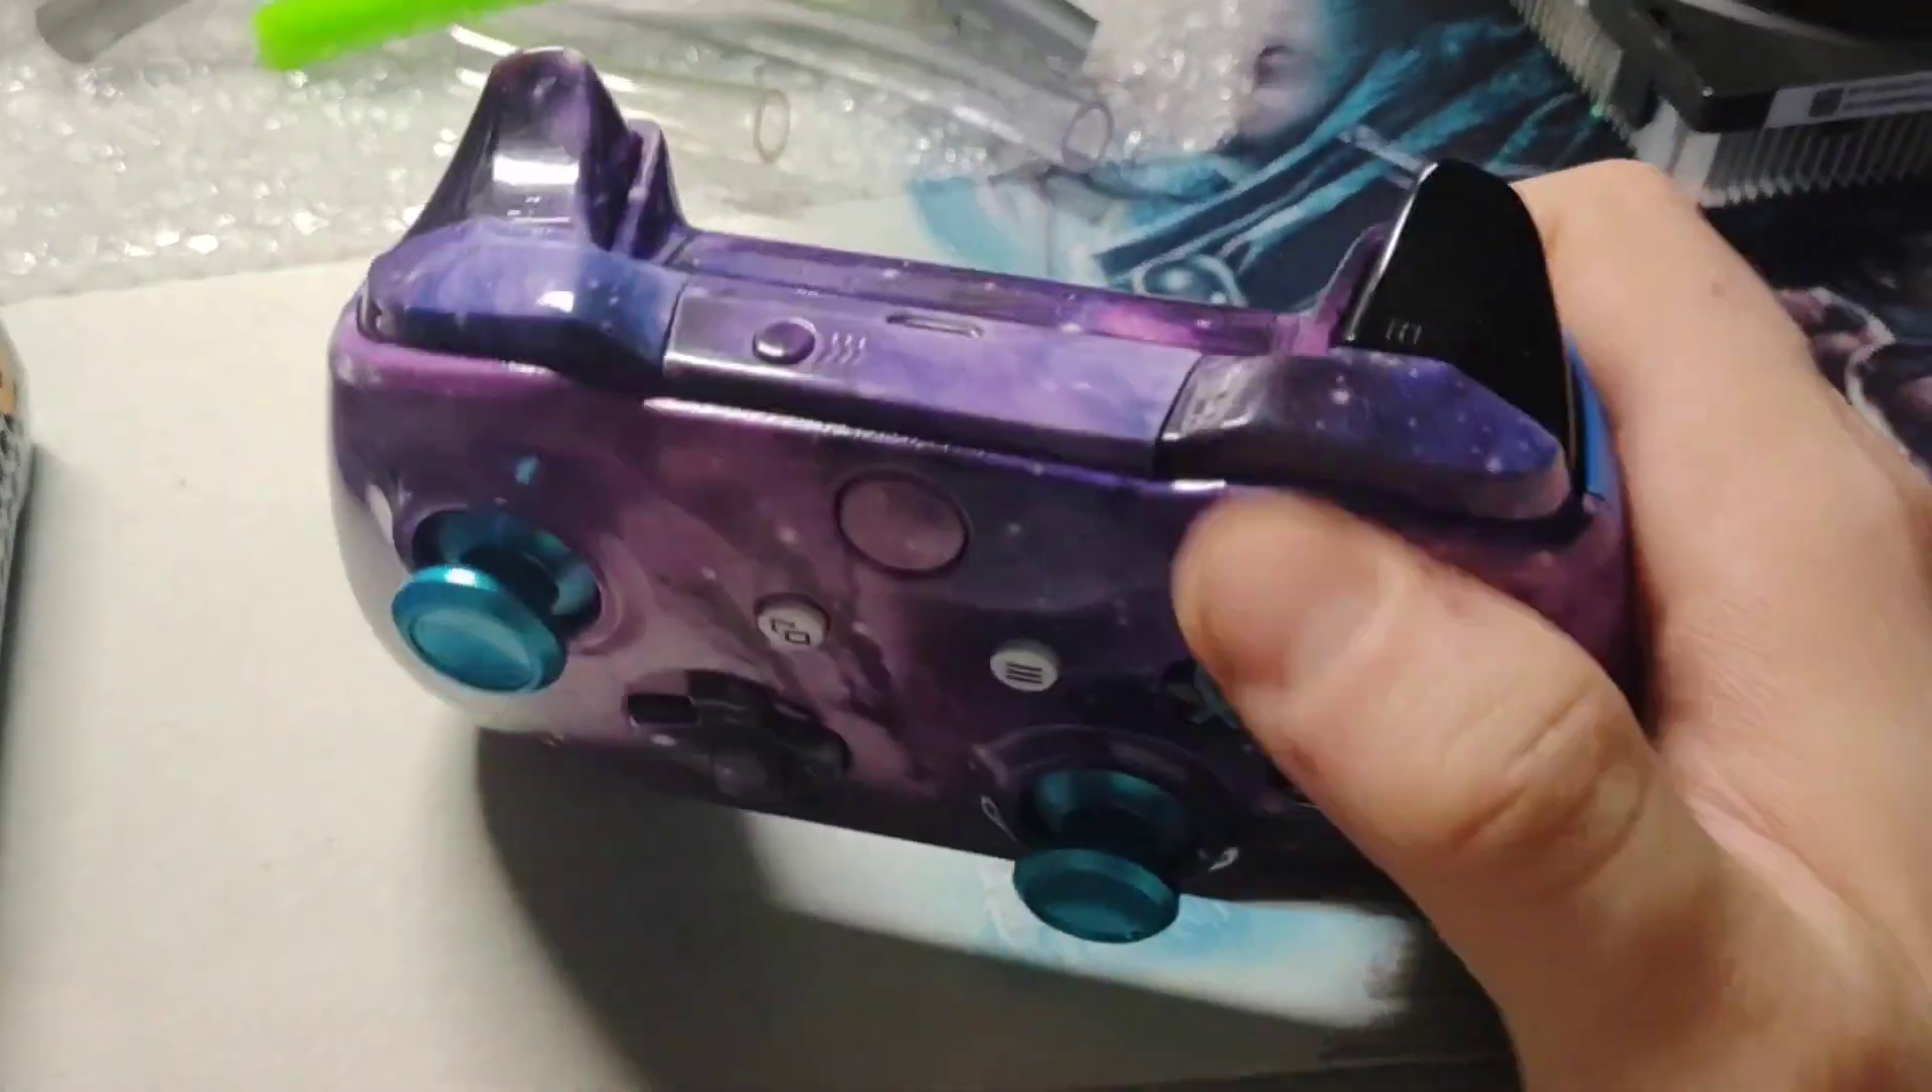I replaced the bumpers with the galaxy ones that came with this kit.